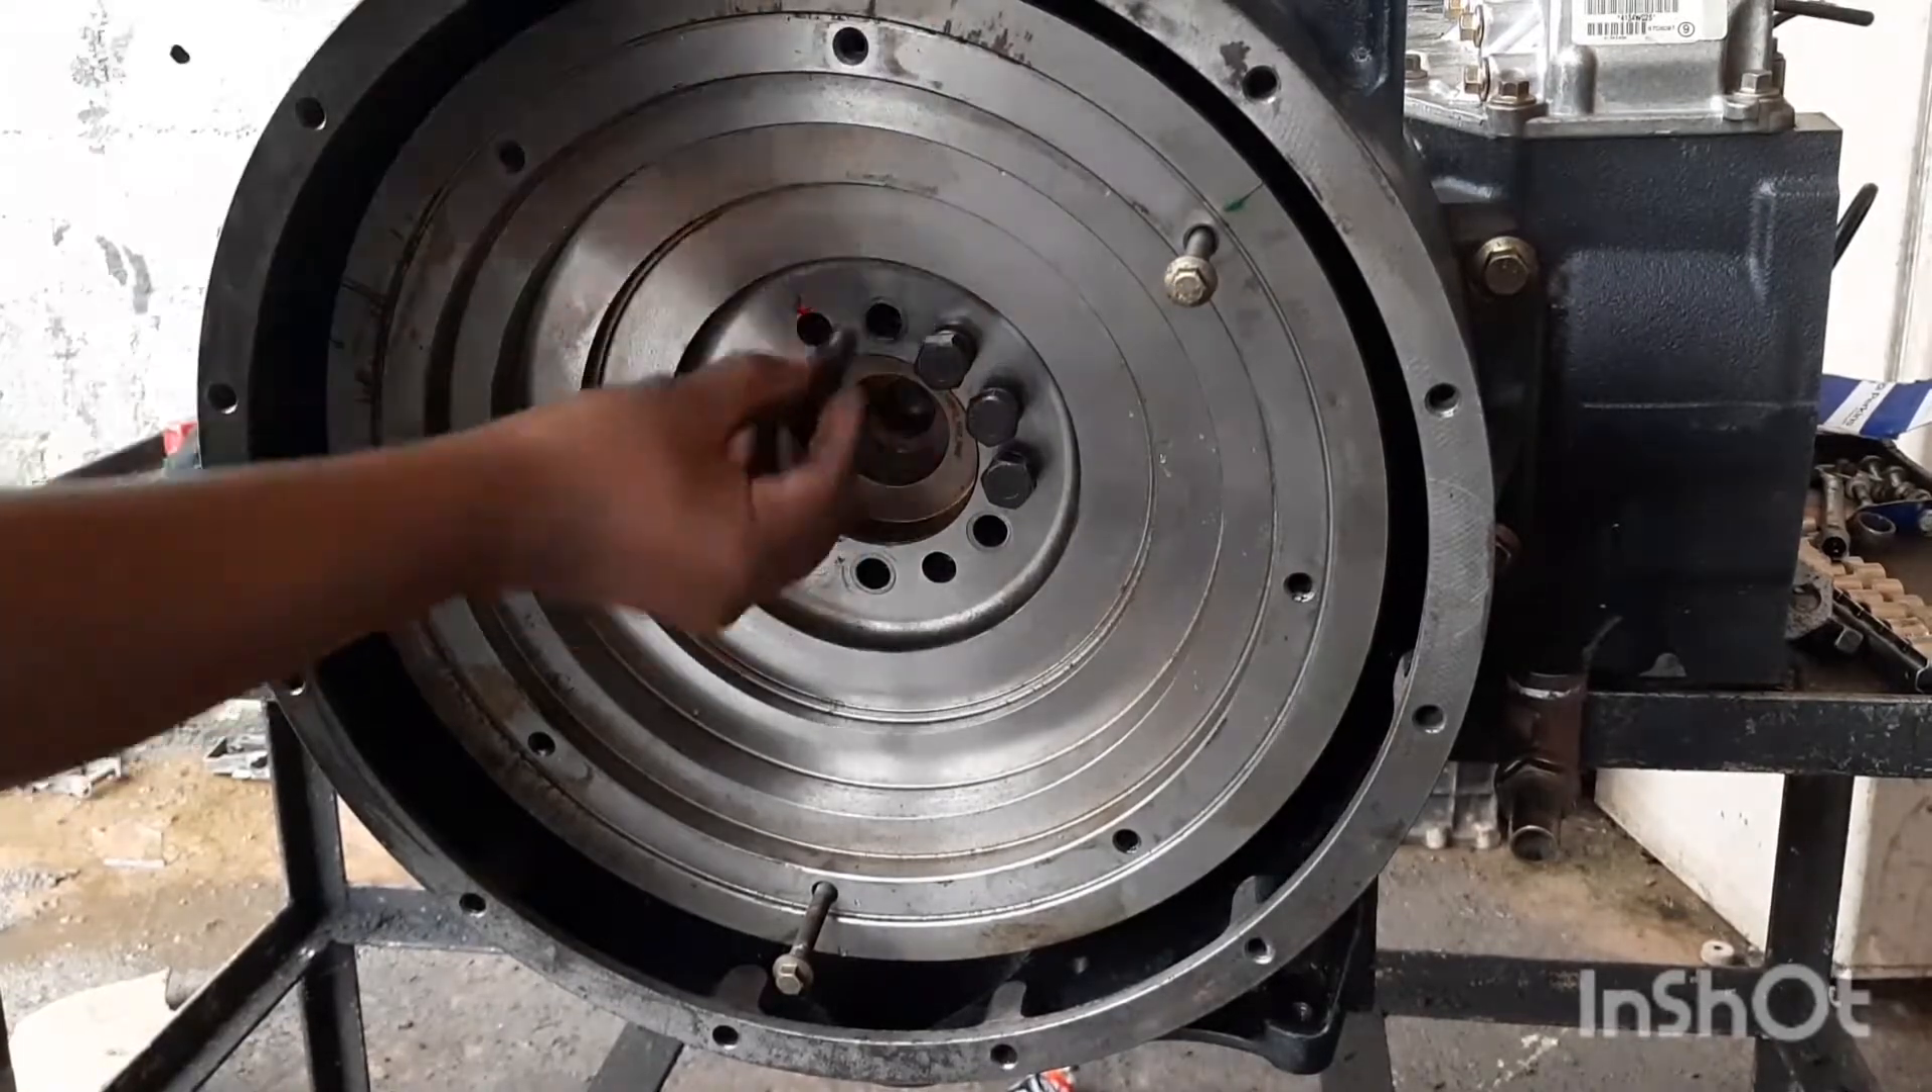Já colocamos o volante Agora nós vamos colocar todos os parafusos.